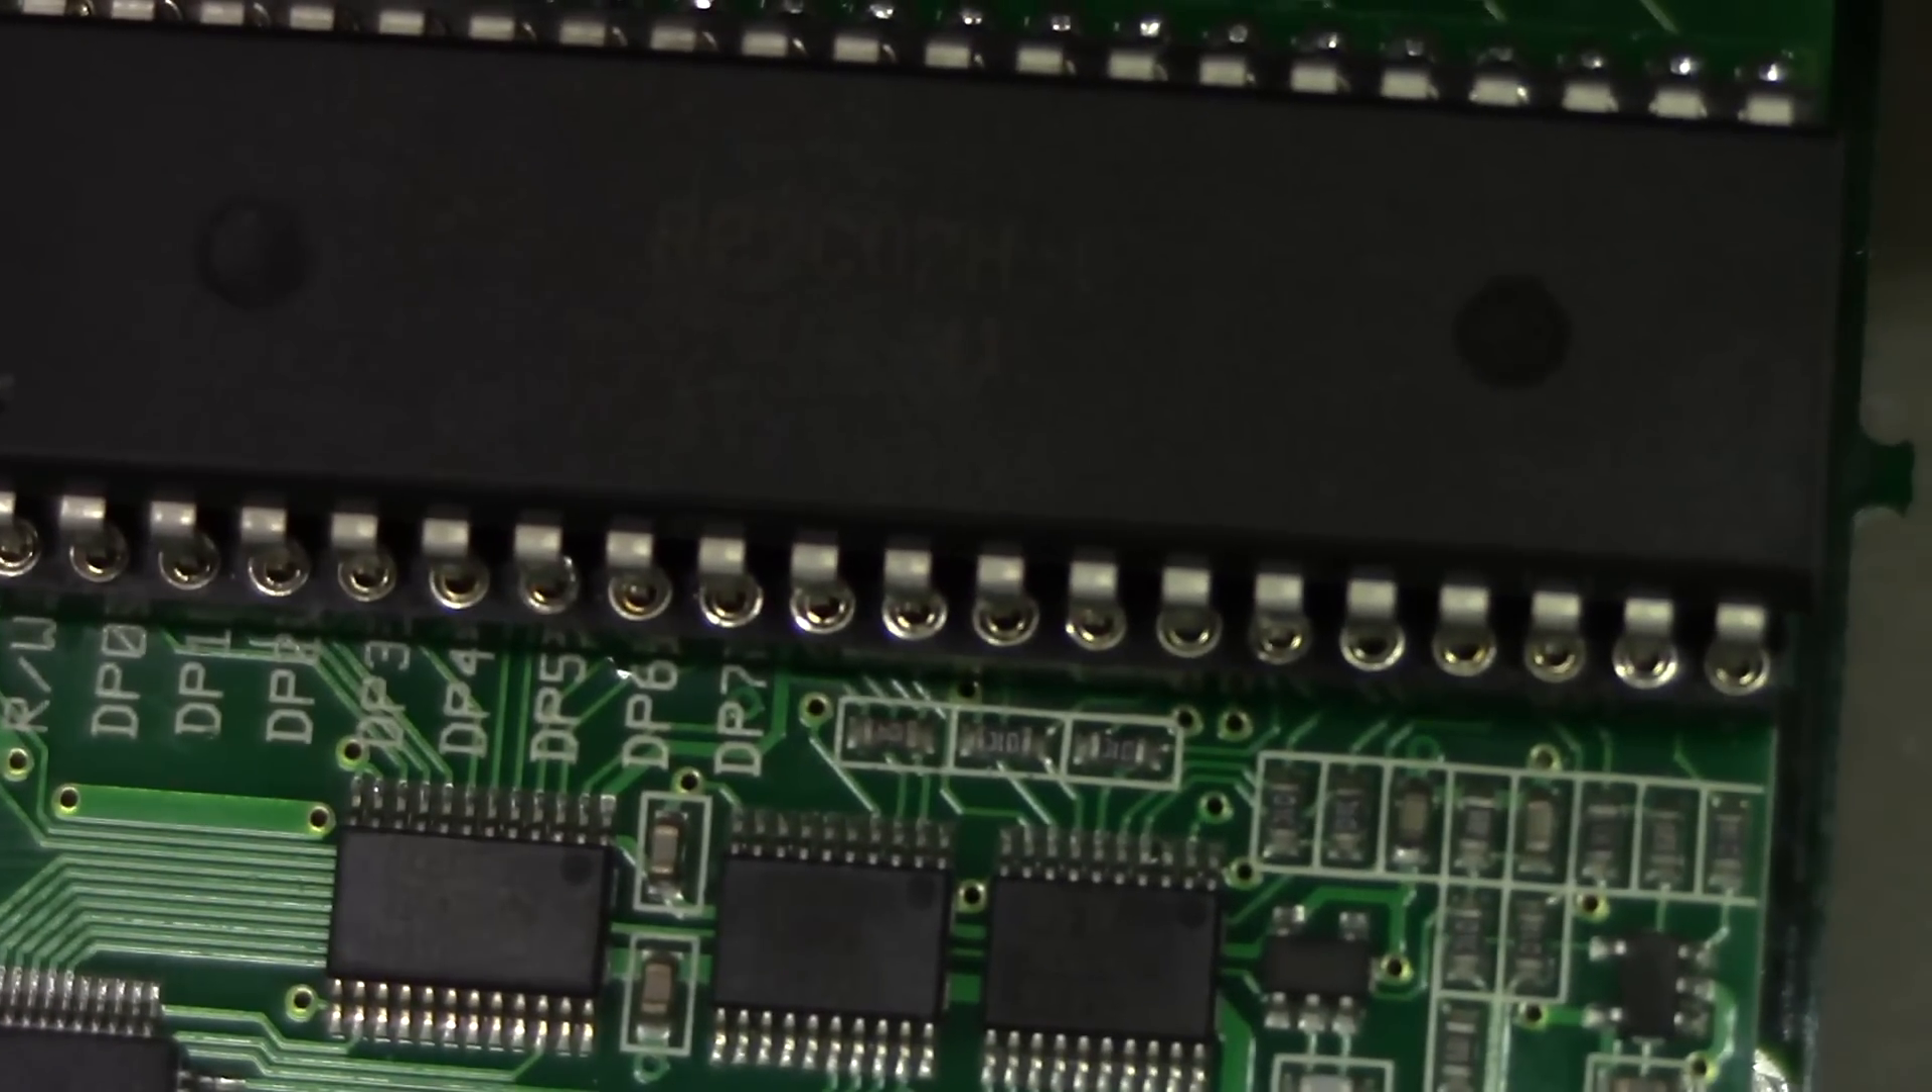And those pins are going into these very precise machine pin ports, which they all are.